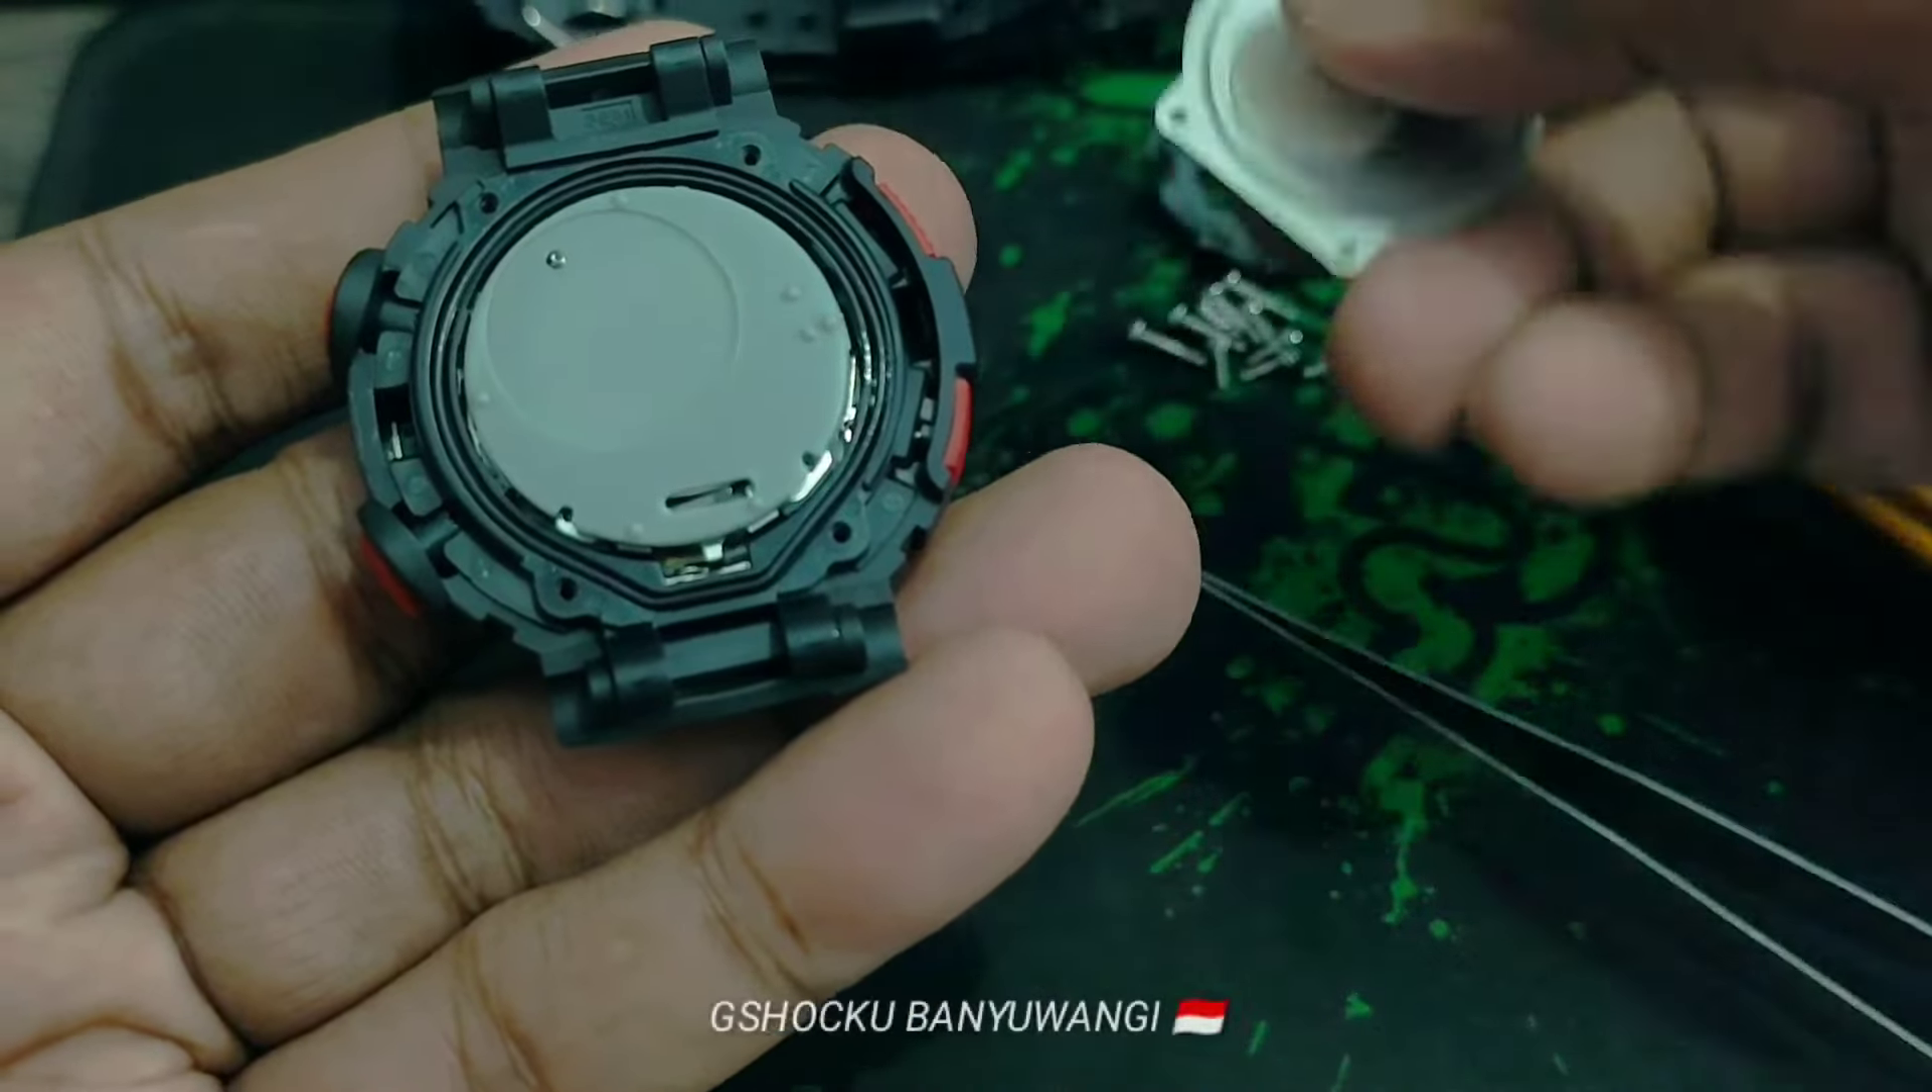Jadi seperti ini modul sudah terpasang rapi mantap sekali.